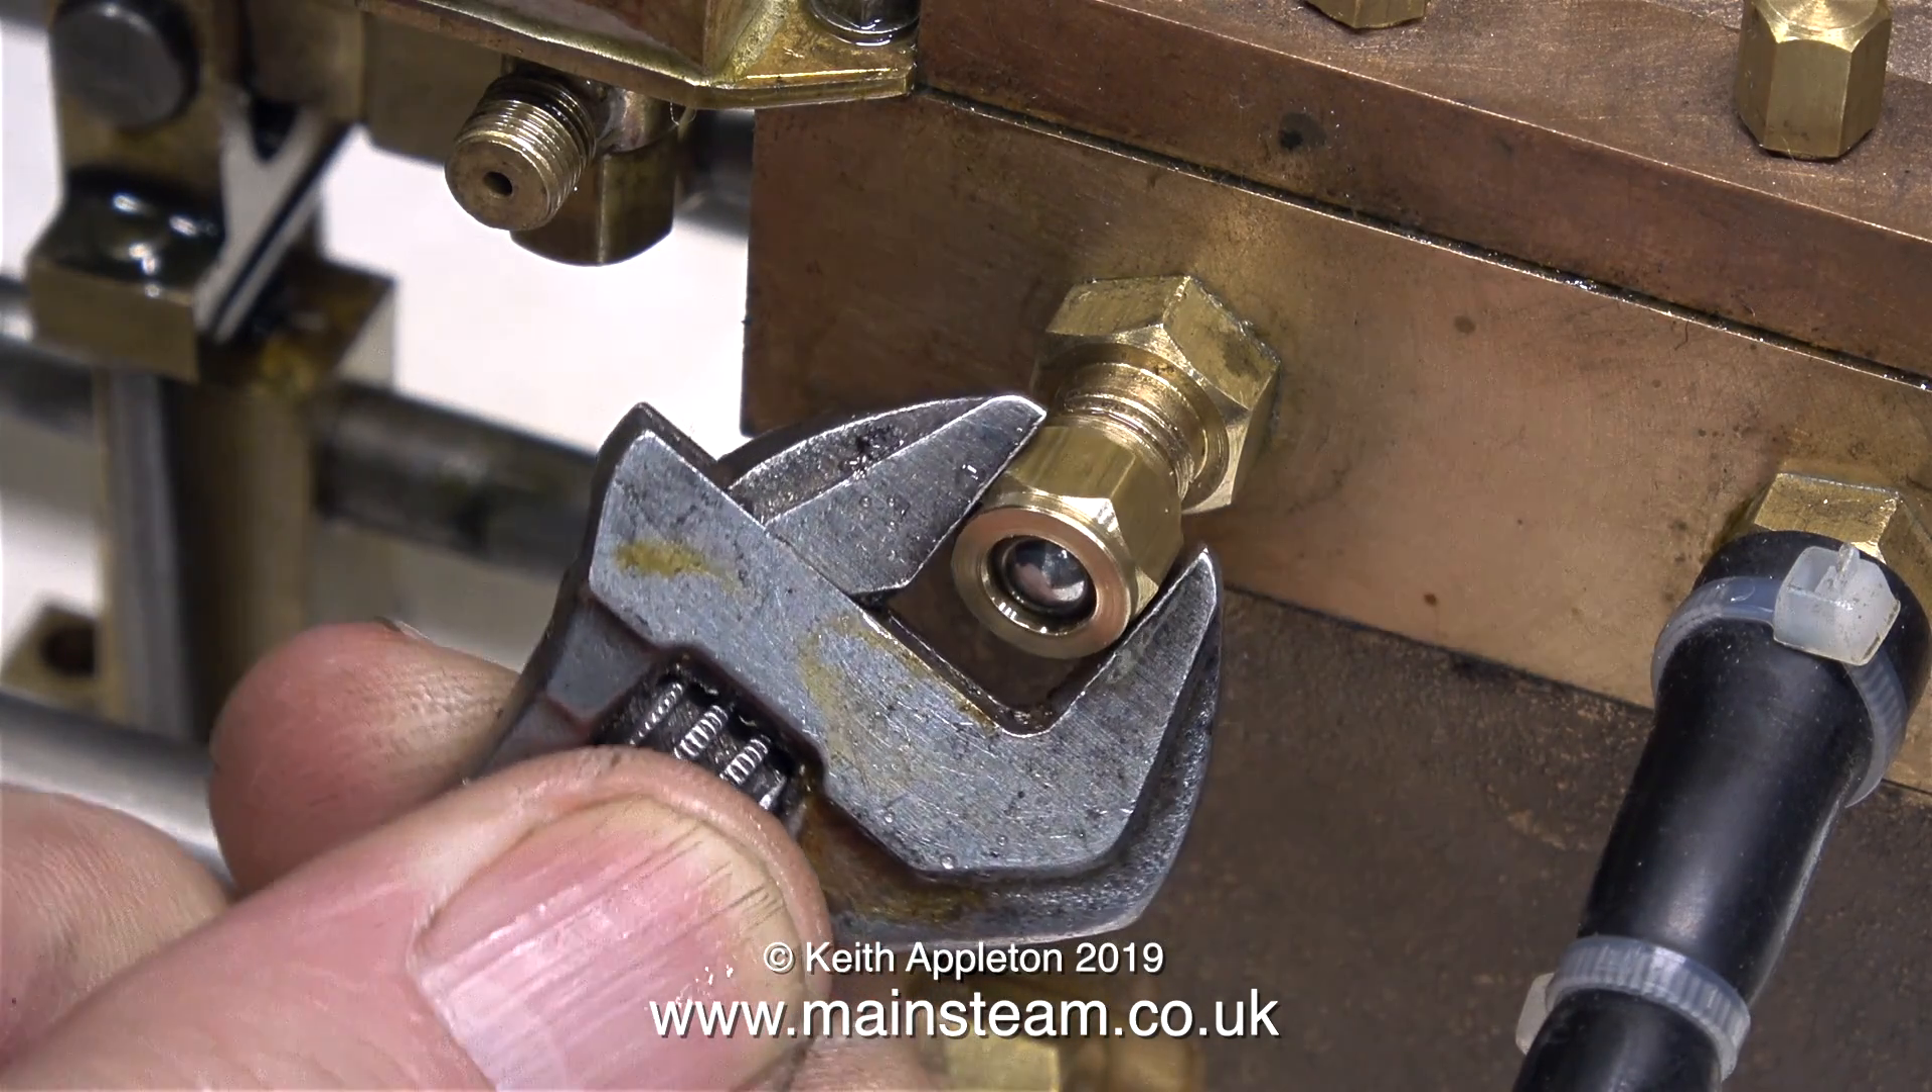I'm using a steel ball inside a union nut to temporarily seal the steam chest, because I've removed the pipe so I can see what the lubricator's doing.